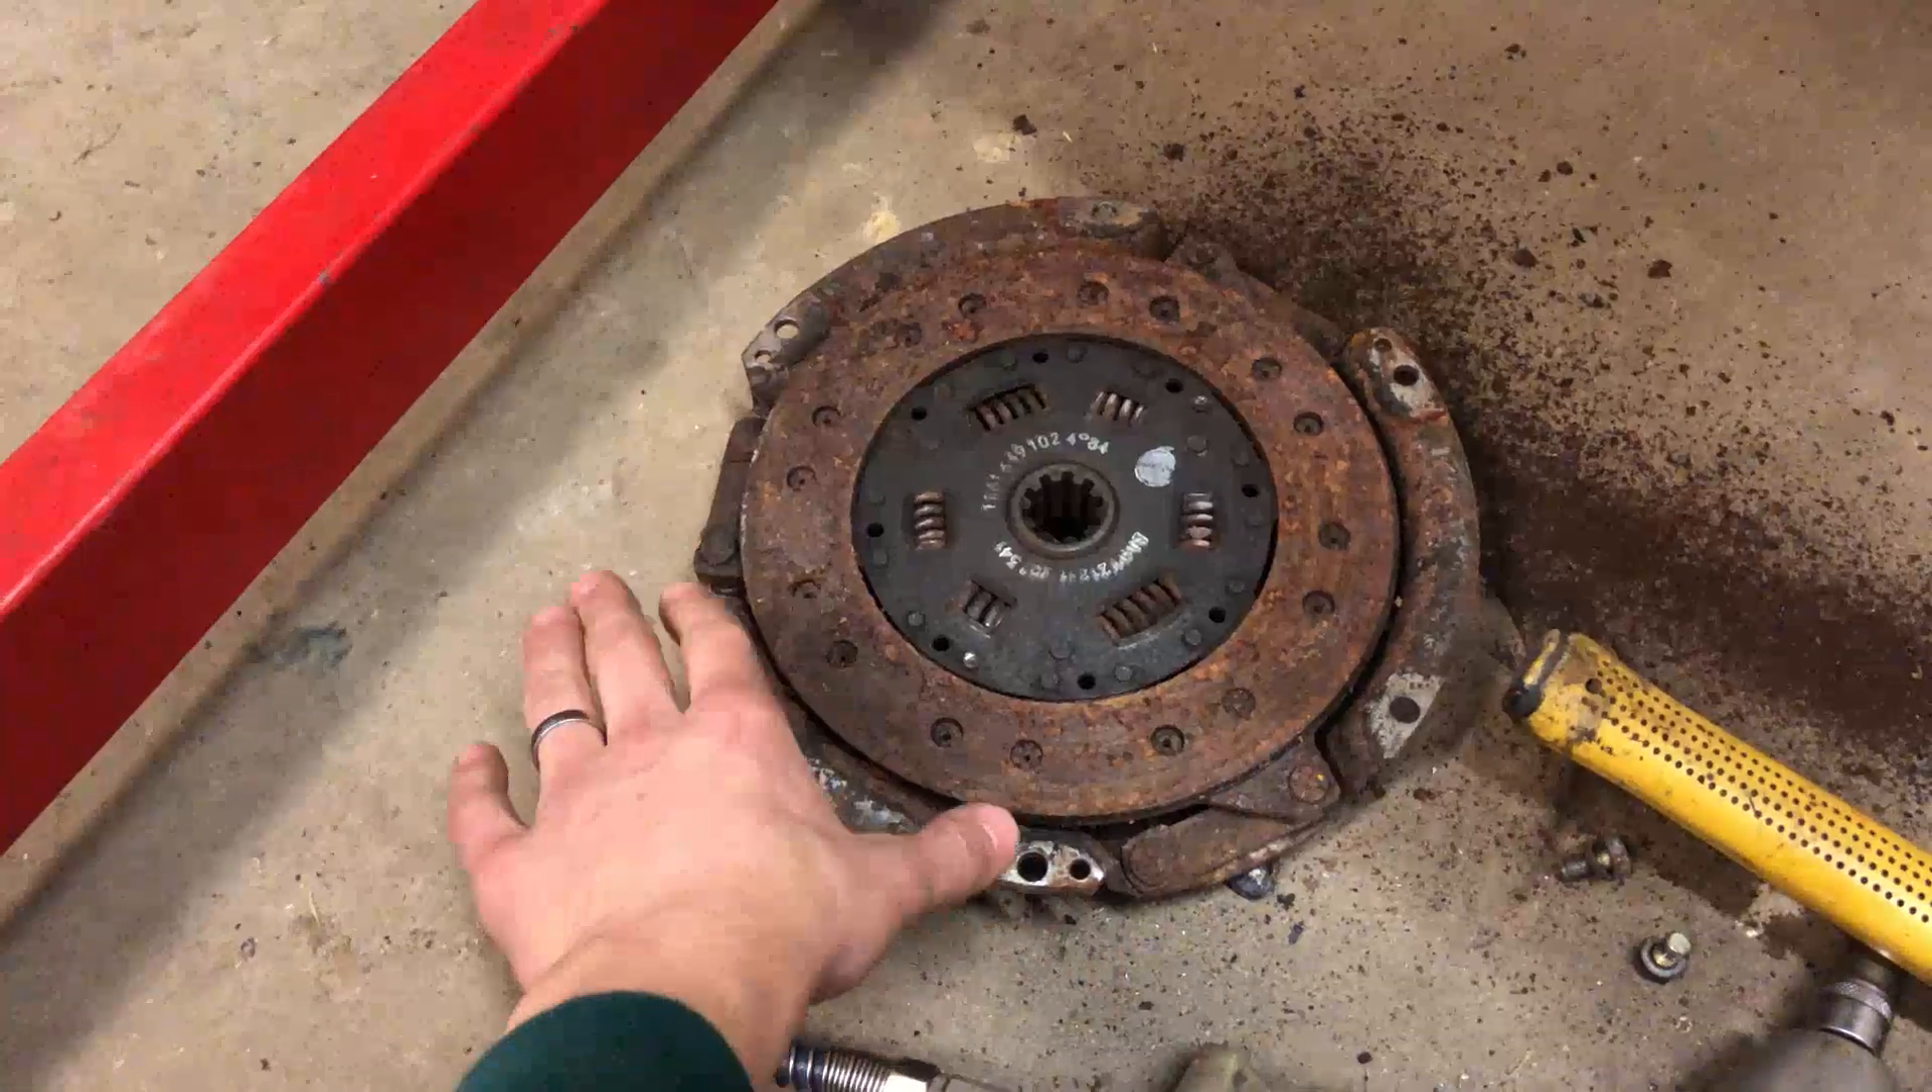As you can see we took the clutch off.